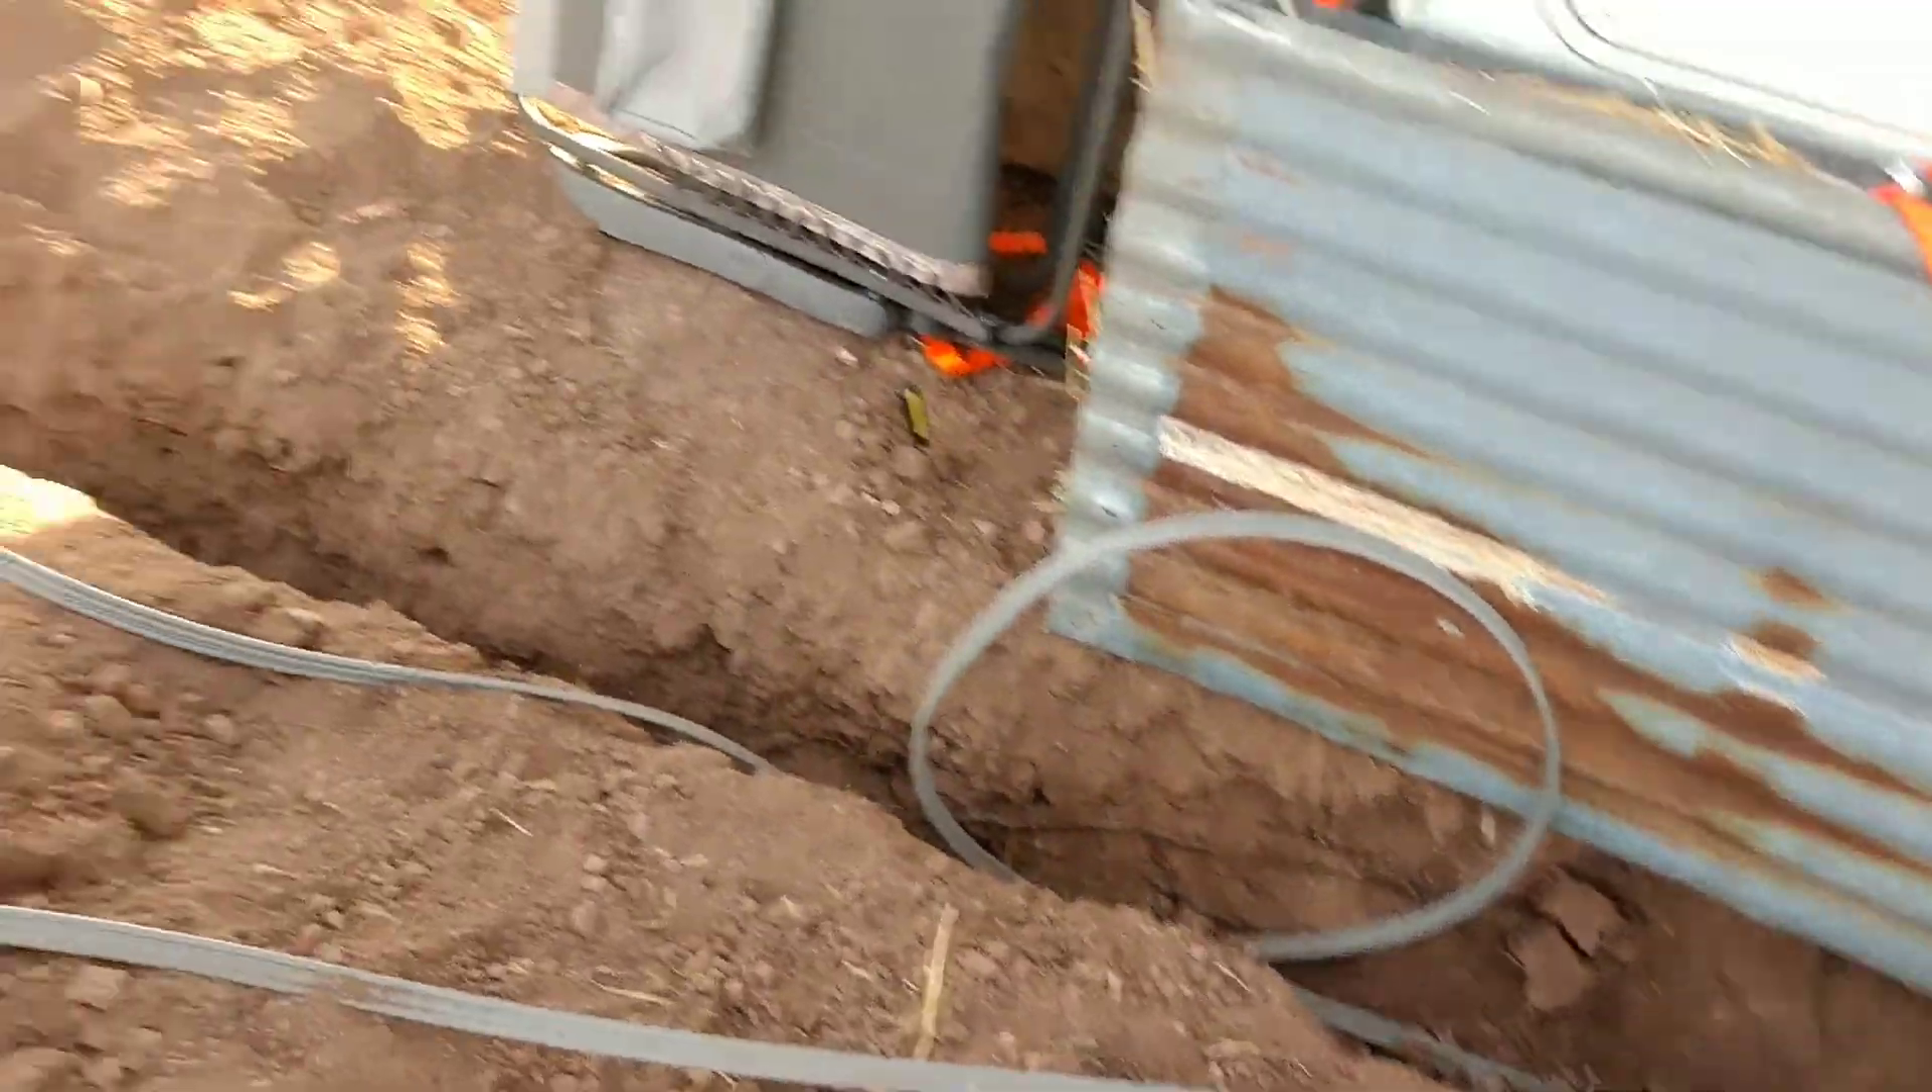And so the wire needs to get buried still.